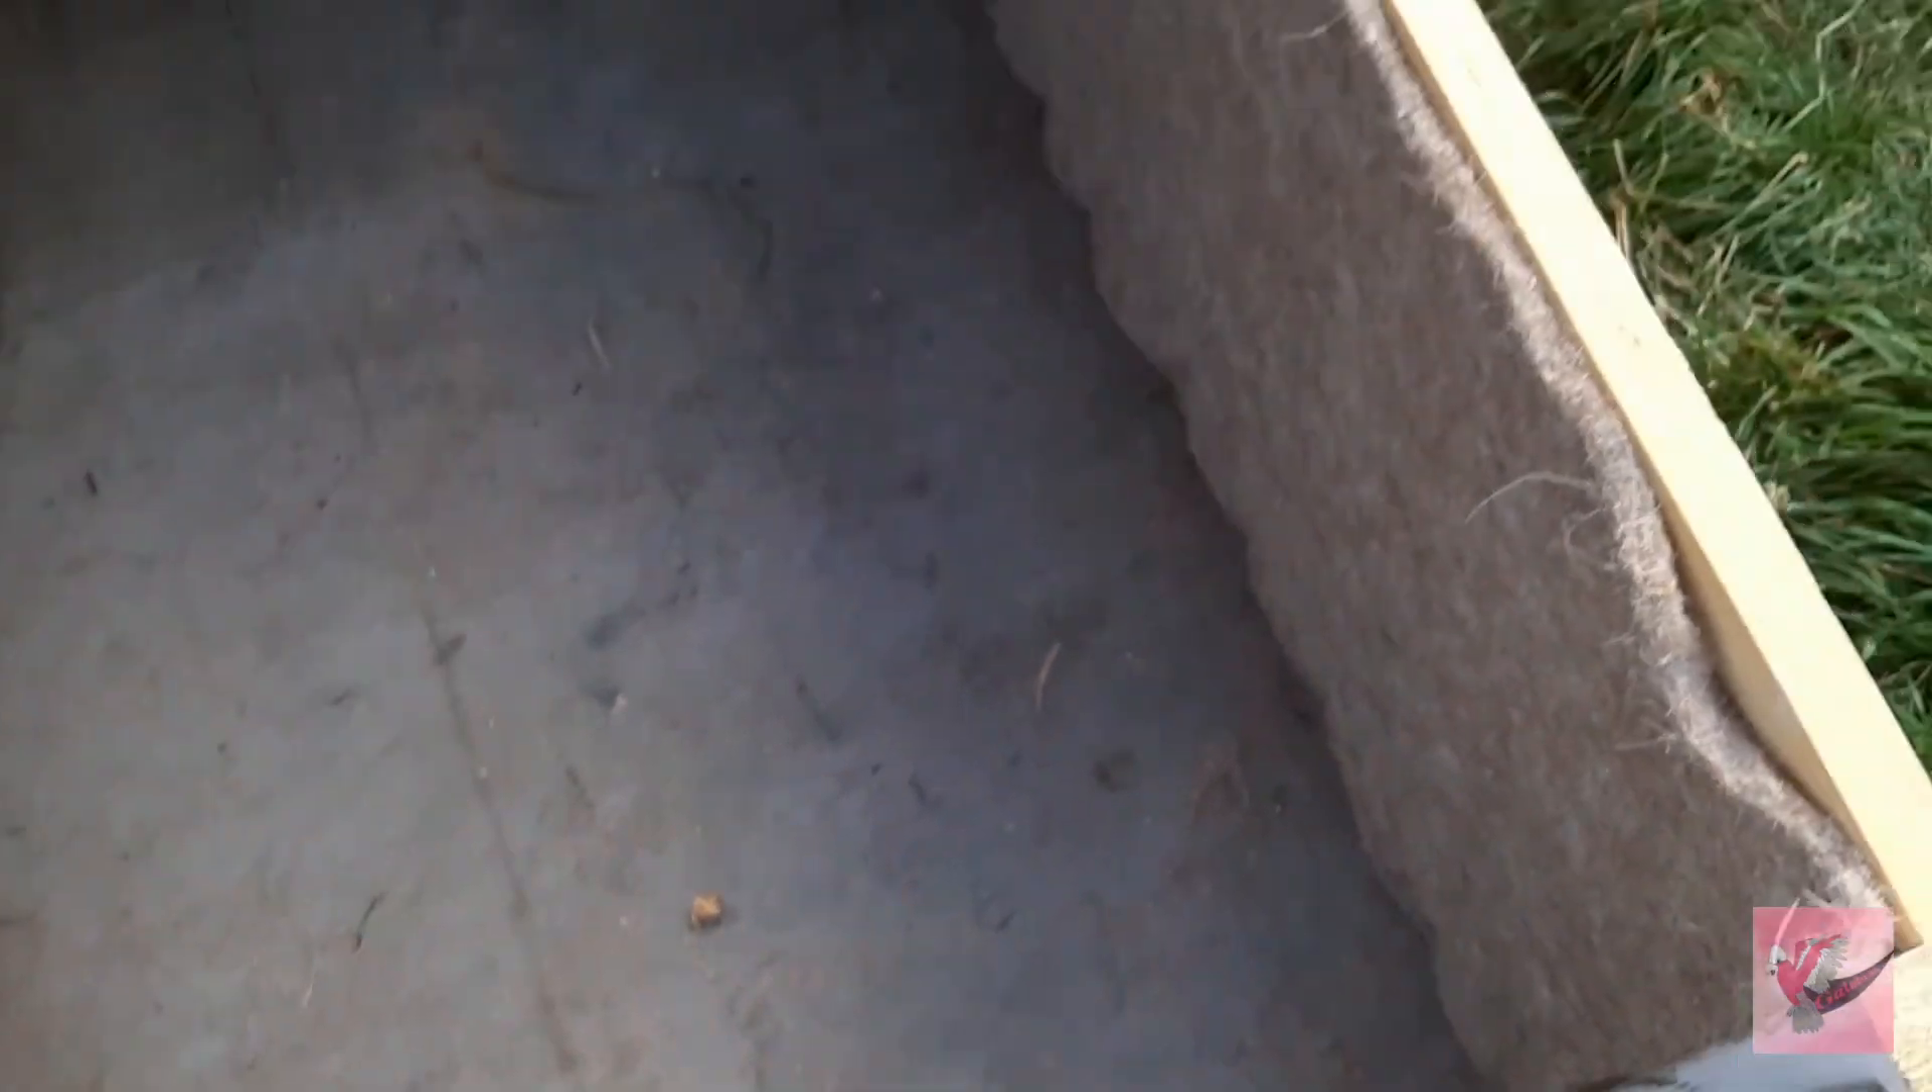But it opens very nicely as you can see the three support beams and we have started insulating the inside with those insulated lining that is safe for the animals.